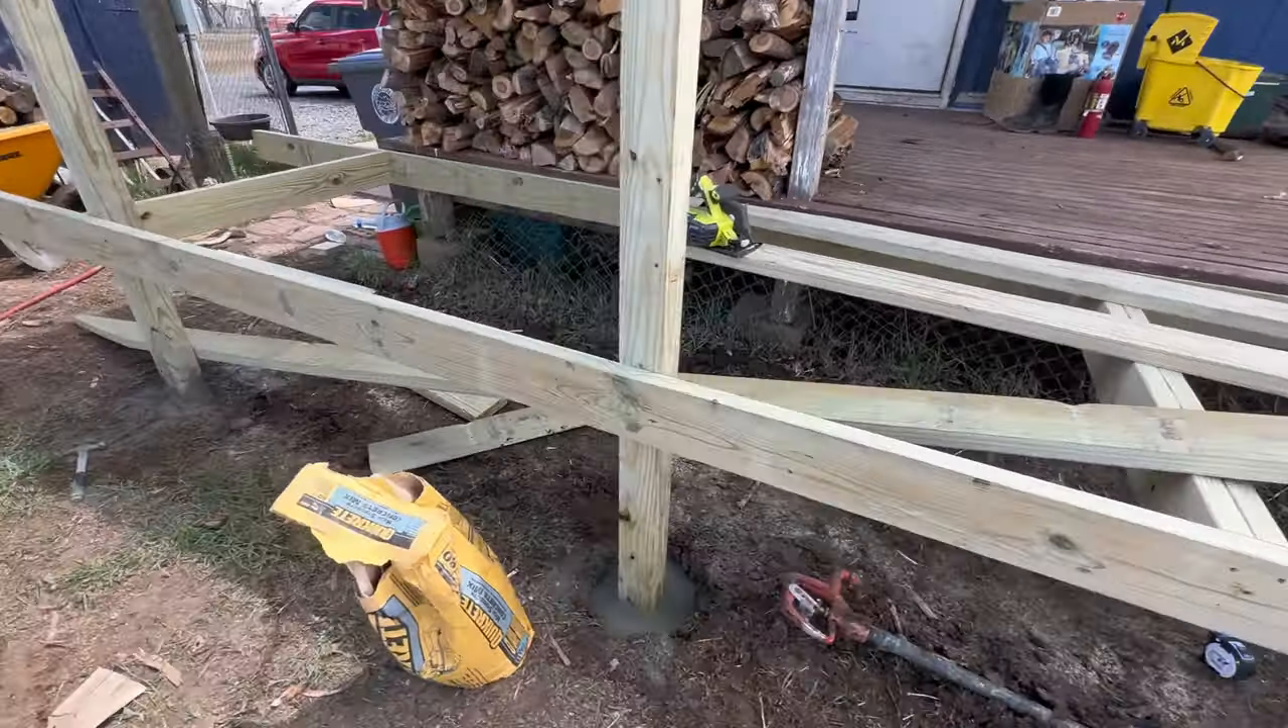And then, this ramp will be just about done. We'll just have to cover it with deck boards all the way up and to the porch.